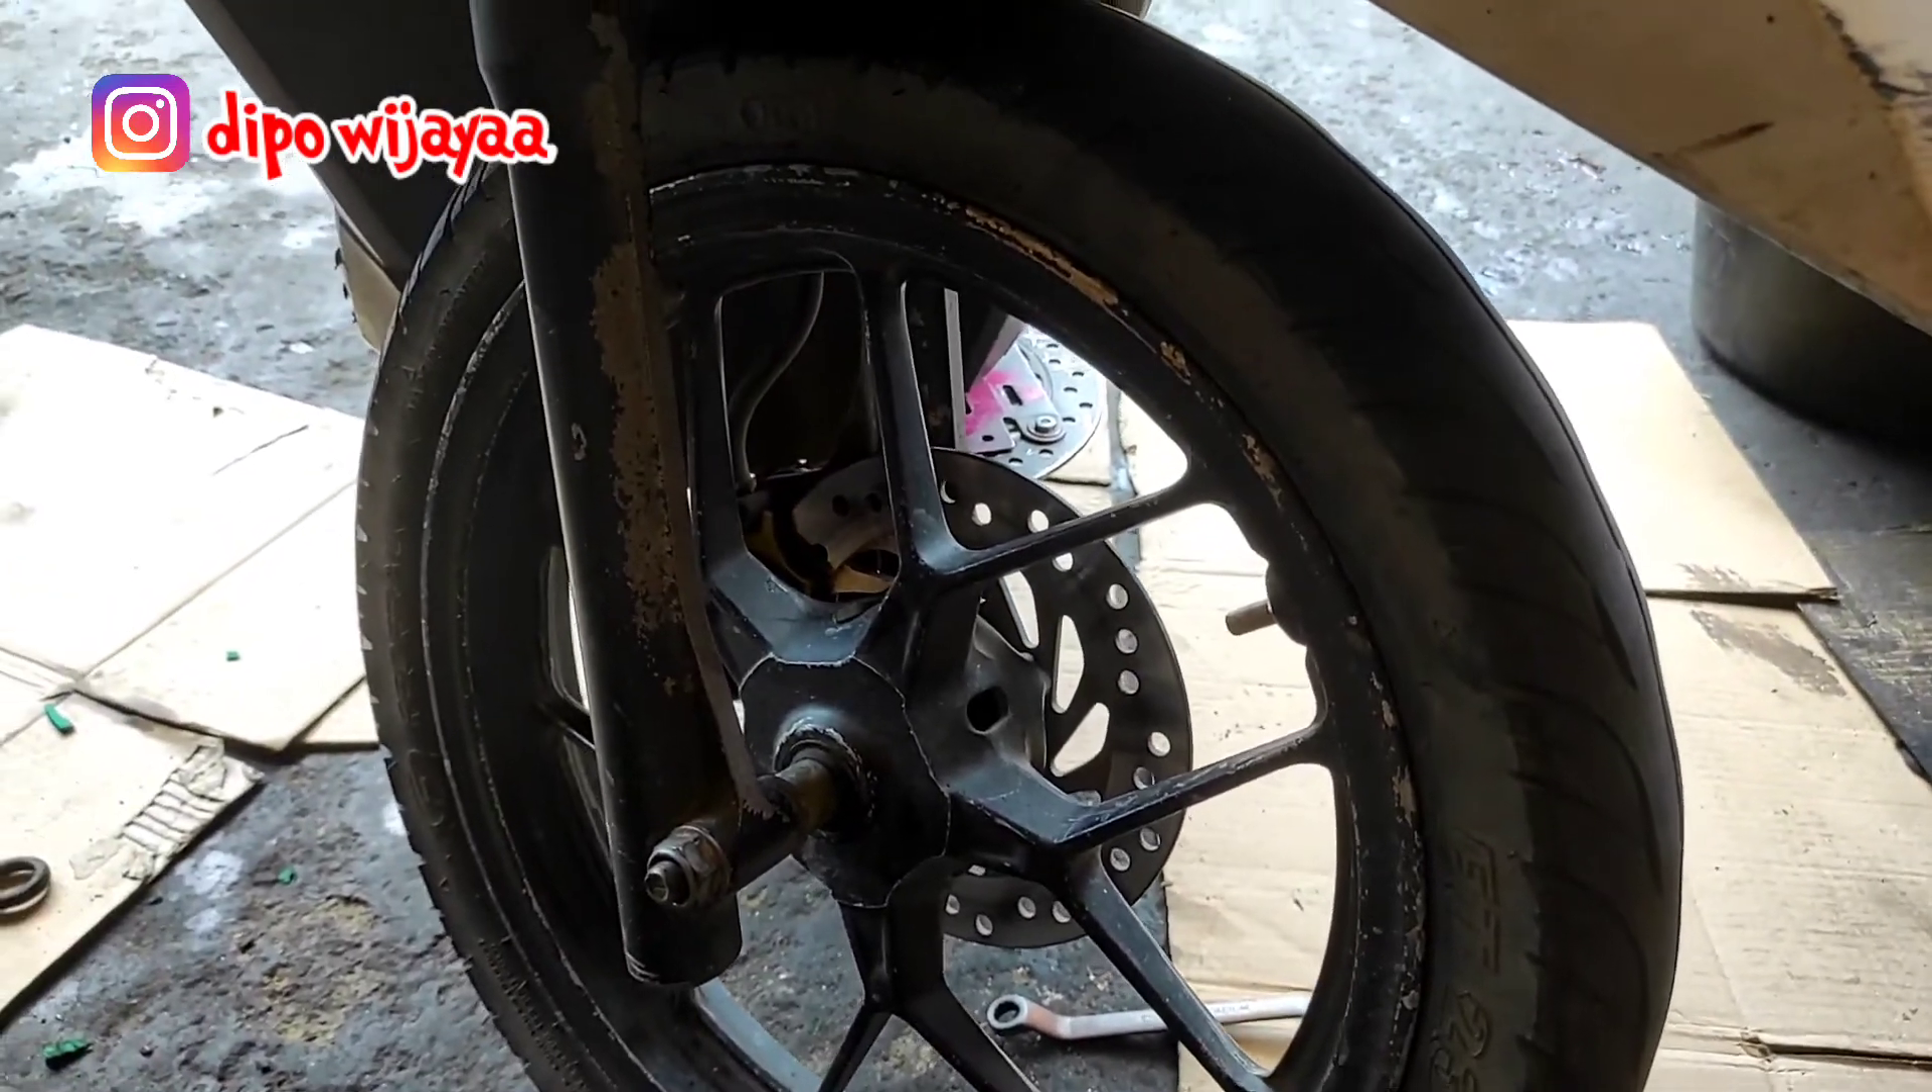Pada bagian roda depan itu sudah terpasang dan sumbu sudah terpasang.